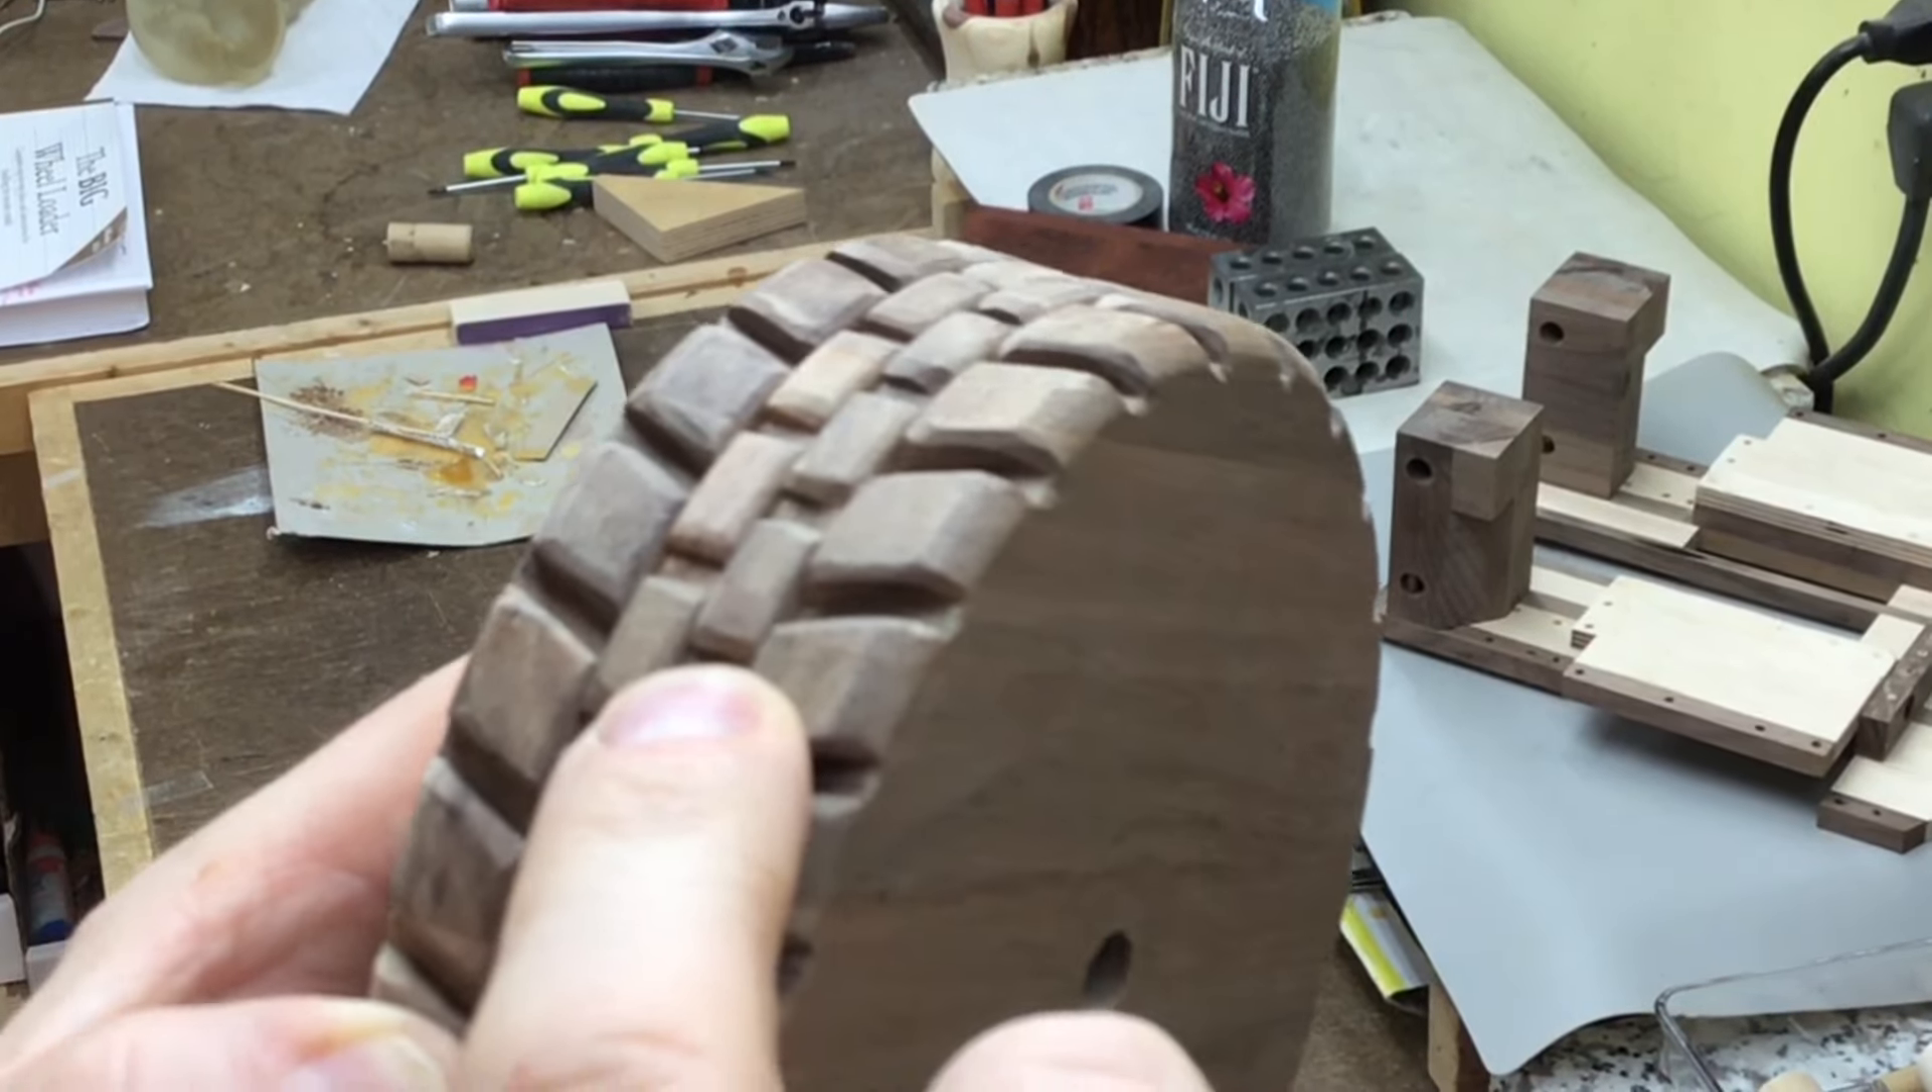And here is what it looks like once I have the wheel discs all sanded and glued together.